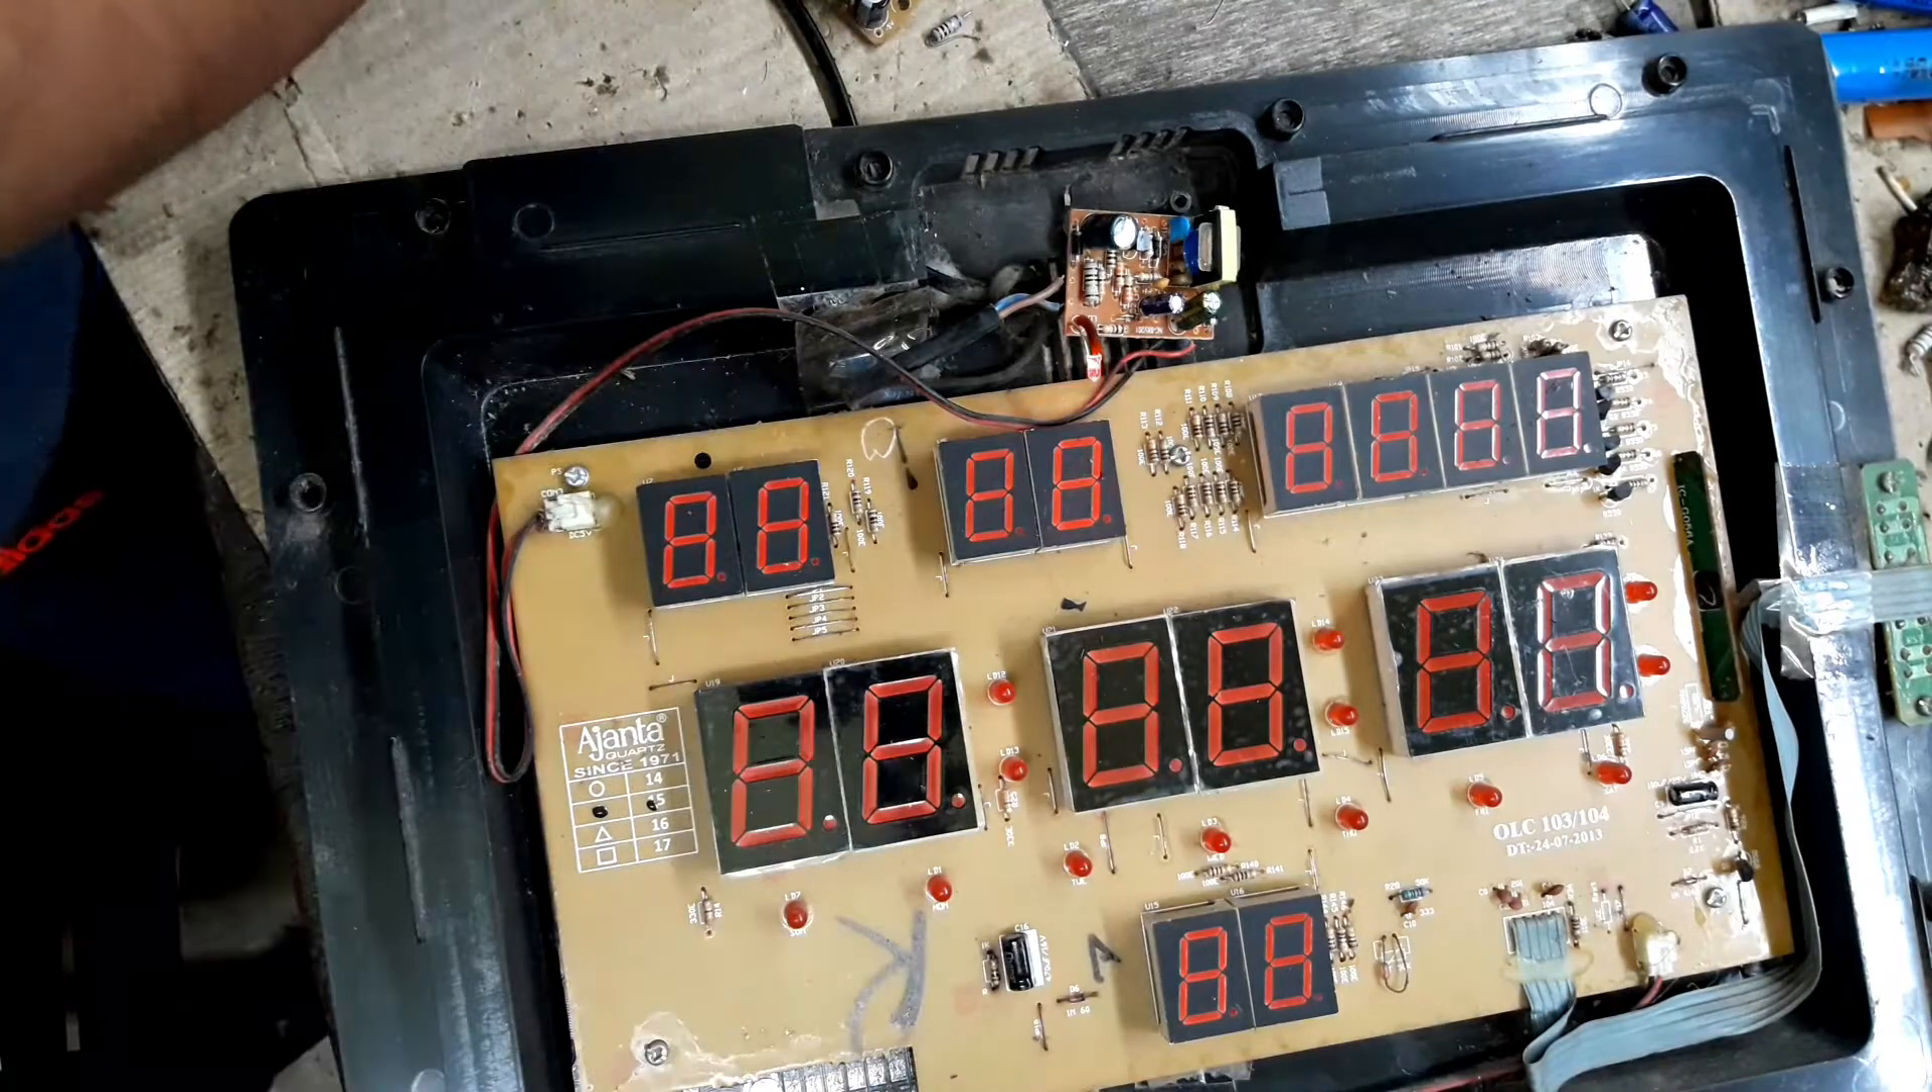देखिए अभी हमने सर्कीट को लगा दिया है।